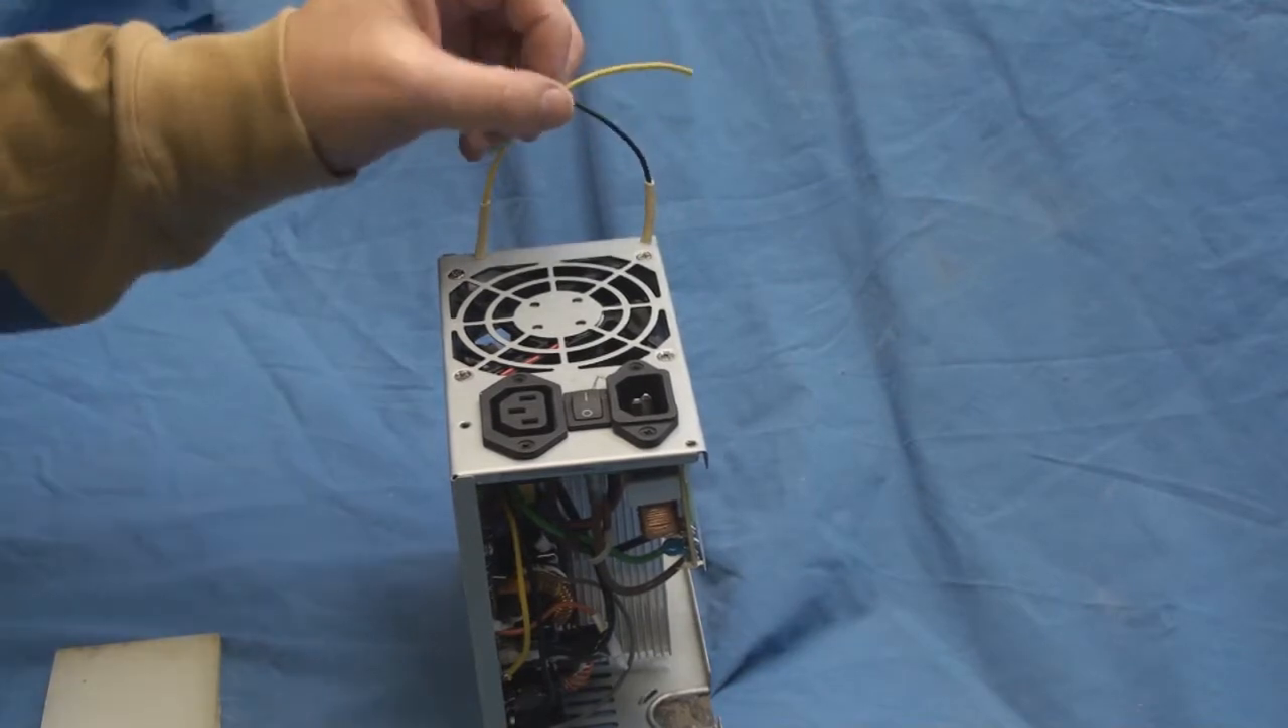I did remove all the wires, except for the two that I need, which is just the plus 12 volts and the common.